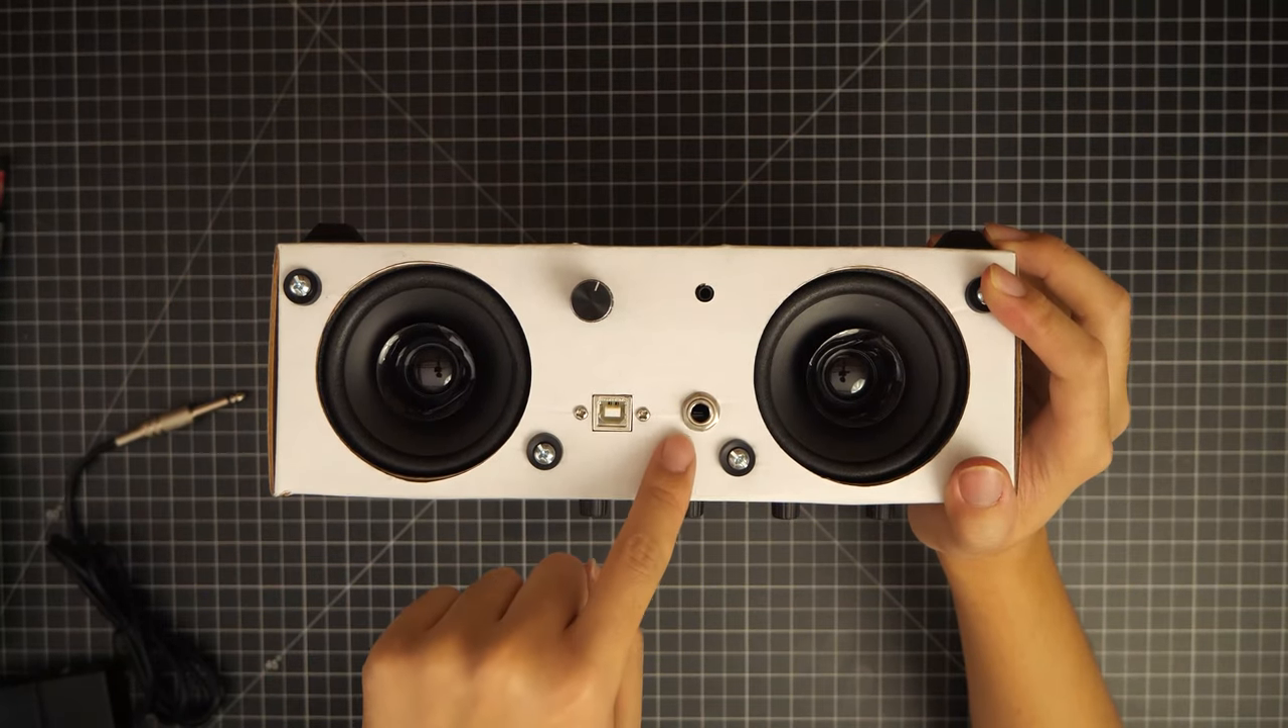And just like that, now you have a quarter inch port on your beatbox.